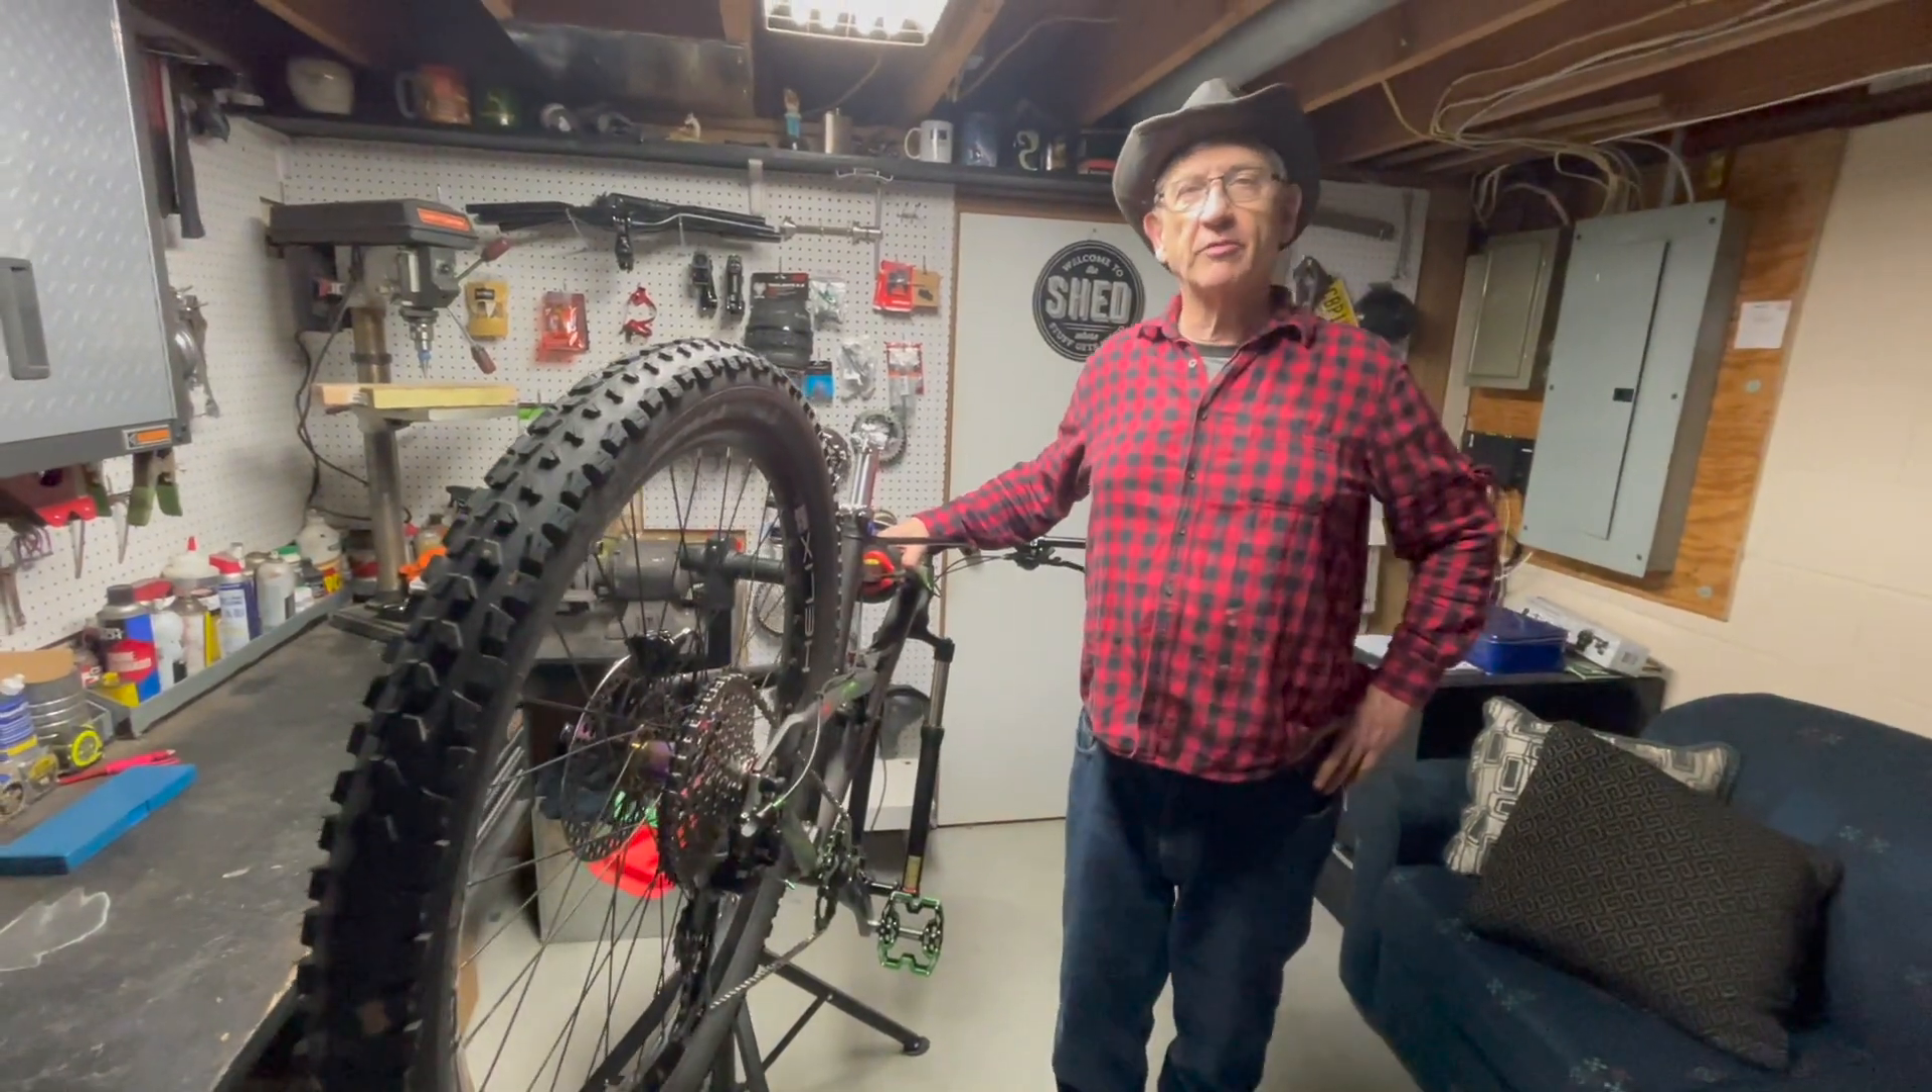I obviously can't do a bounce test because I don't have a front wheel yet.